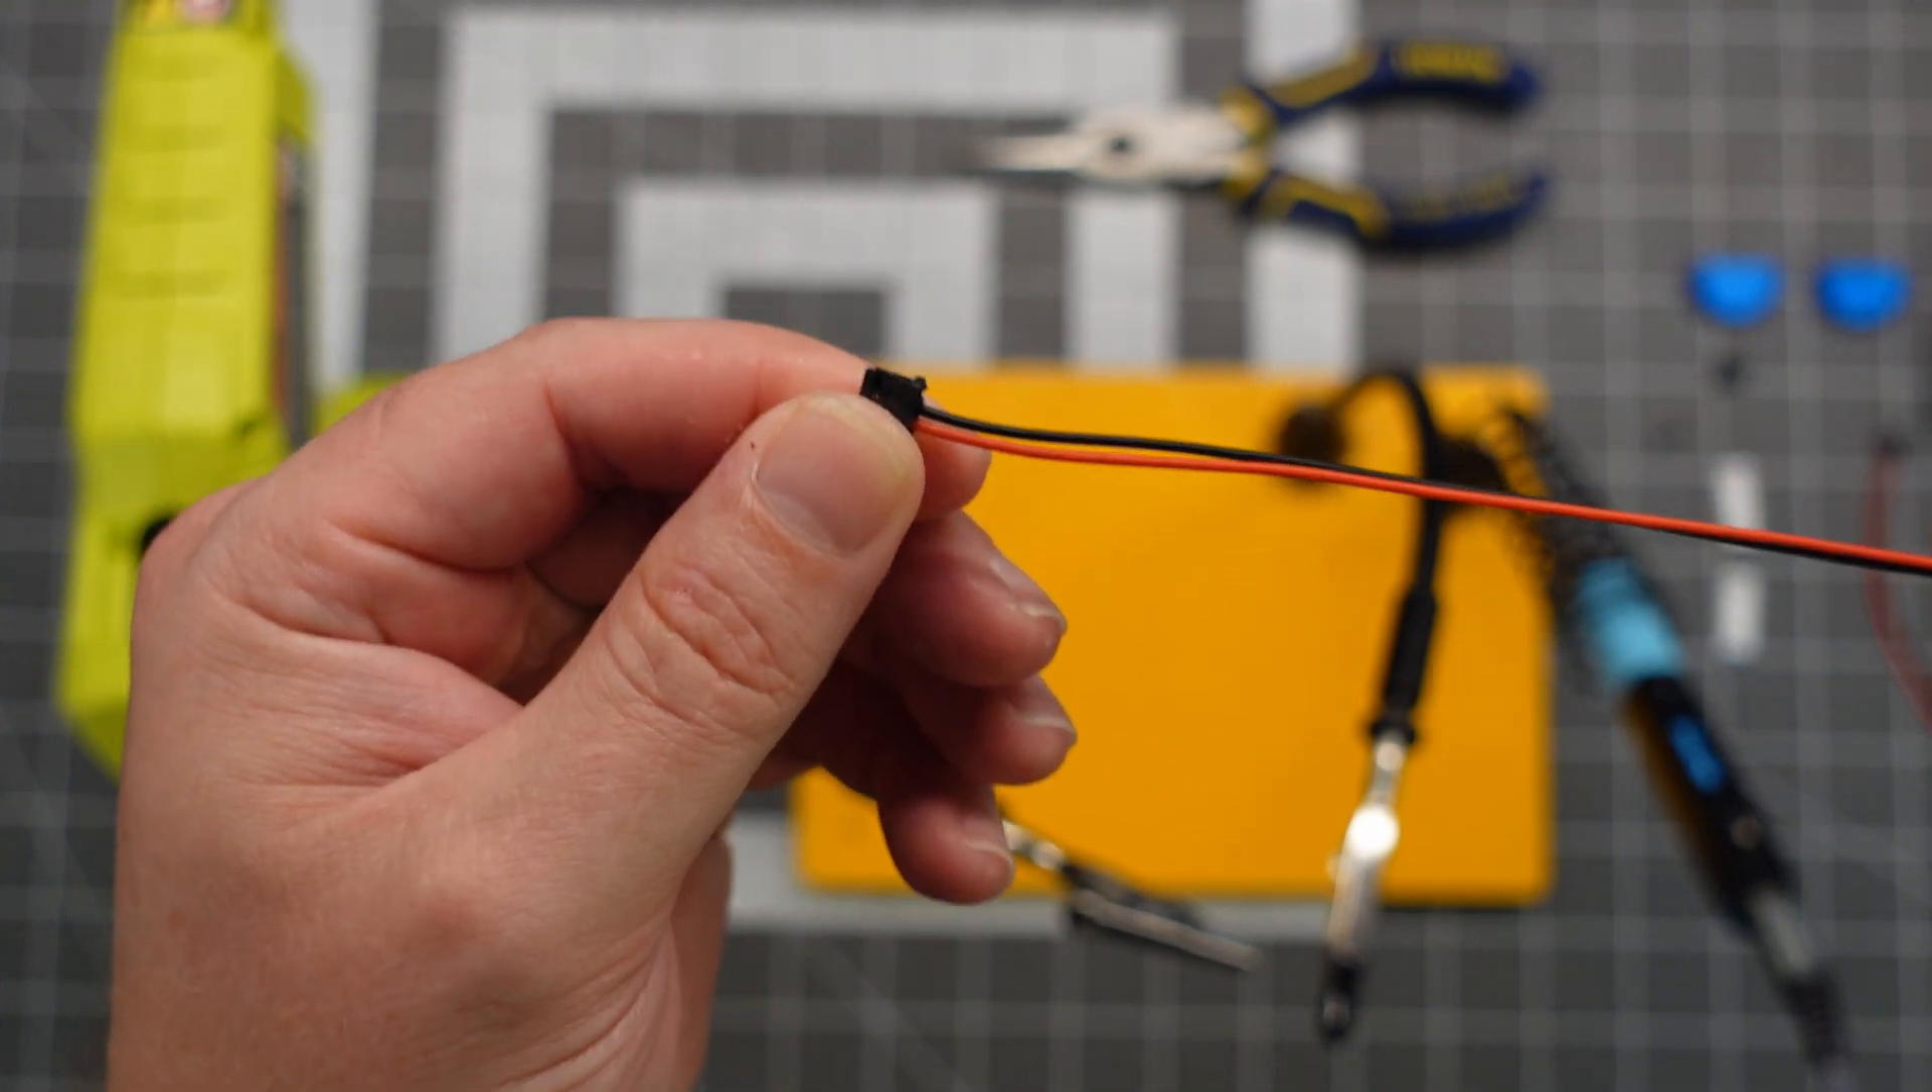So you can see now I just have the black and the red on the cable.